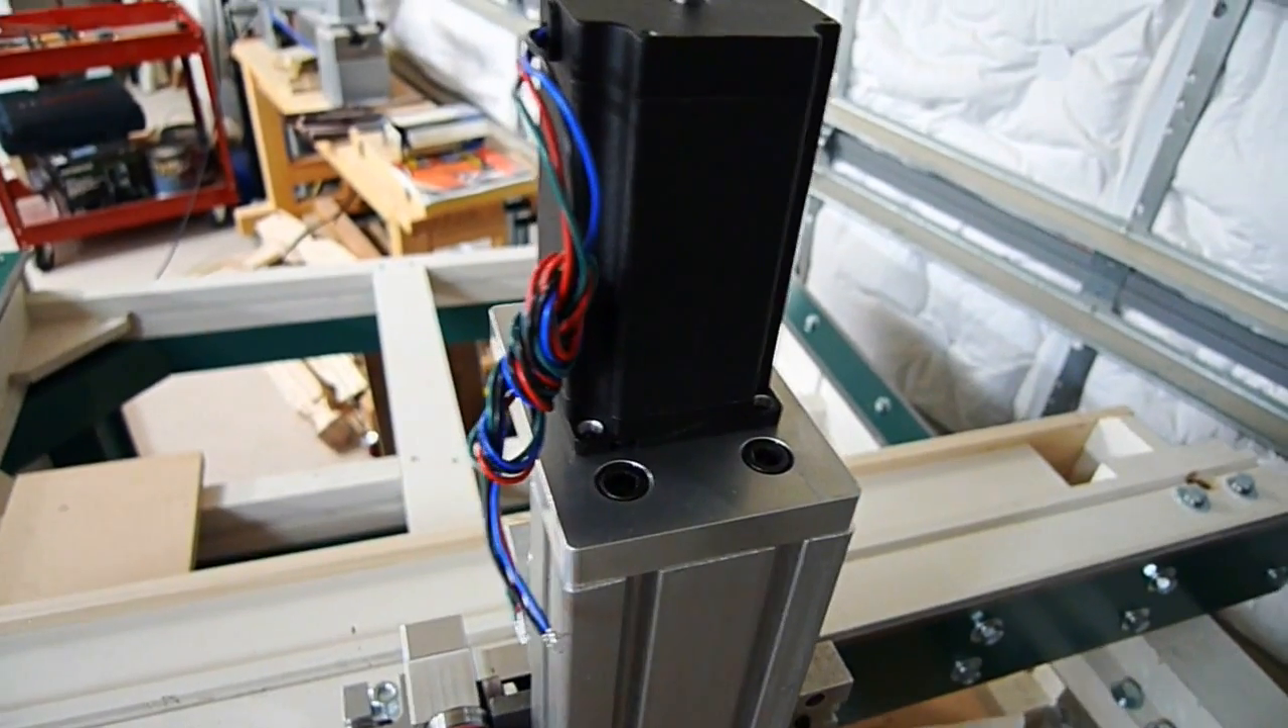All right, now that I have that motor seated on there, you kind of see how this is all starting to come together.